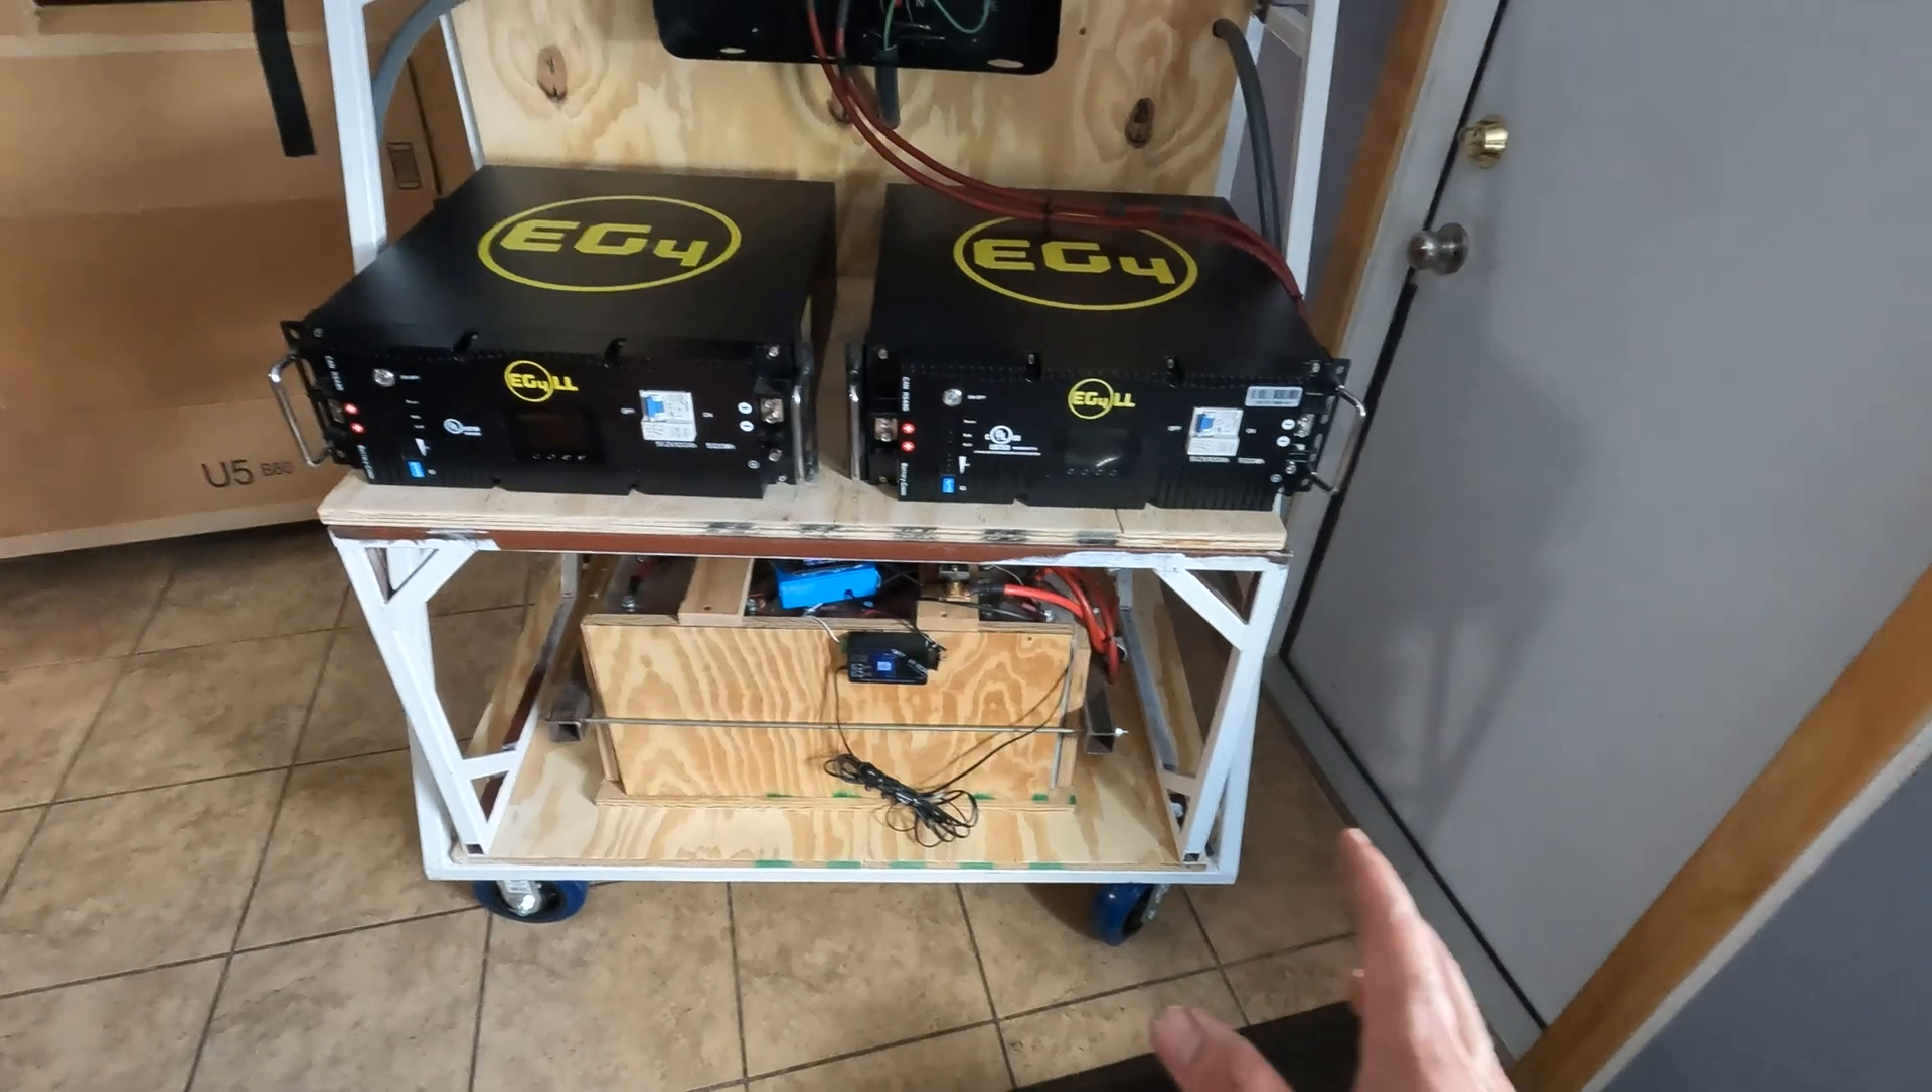Got the batteries all put on here and they fit nice.